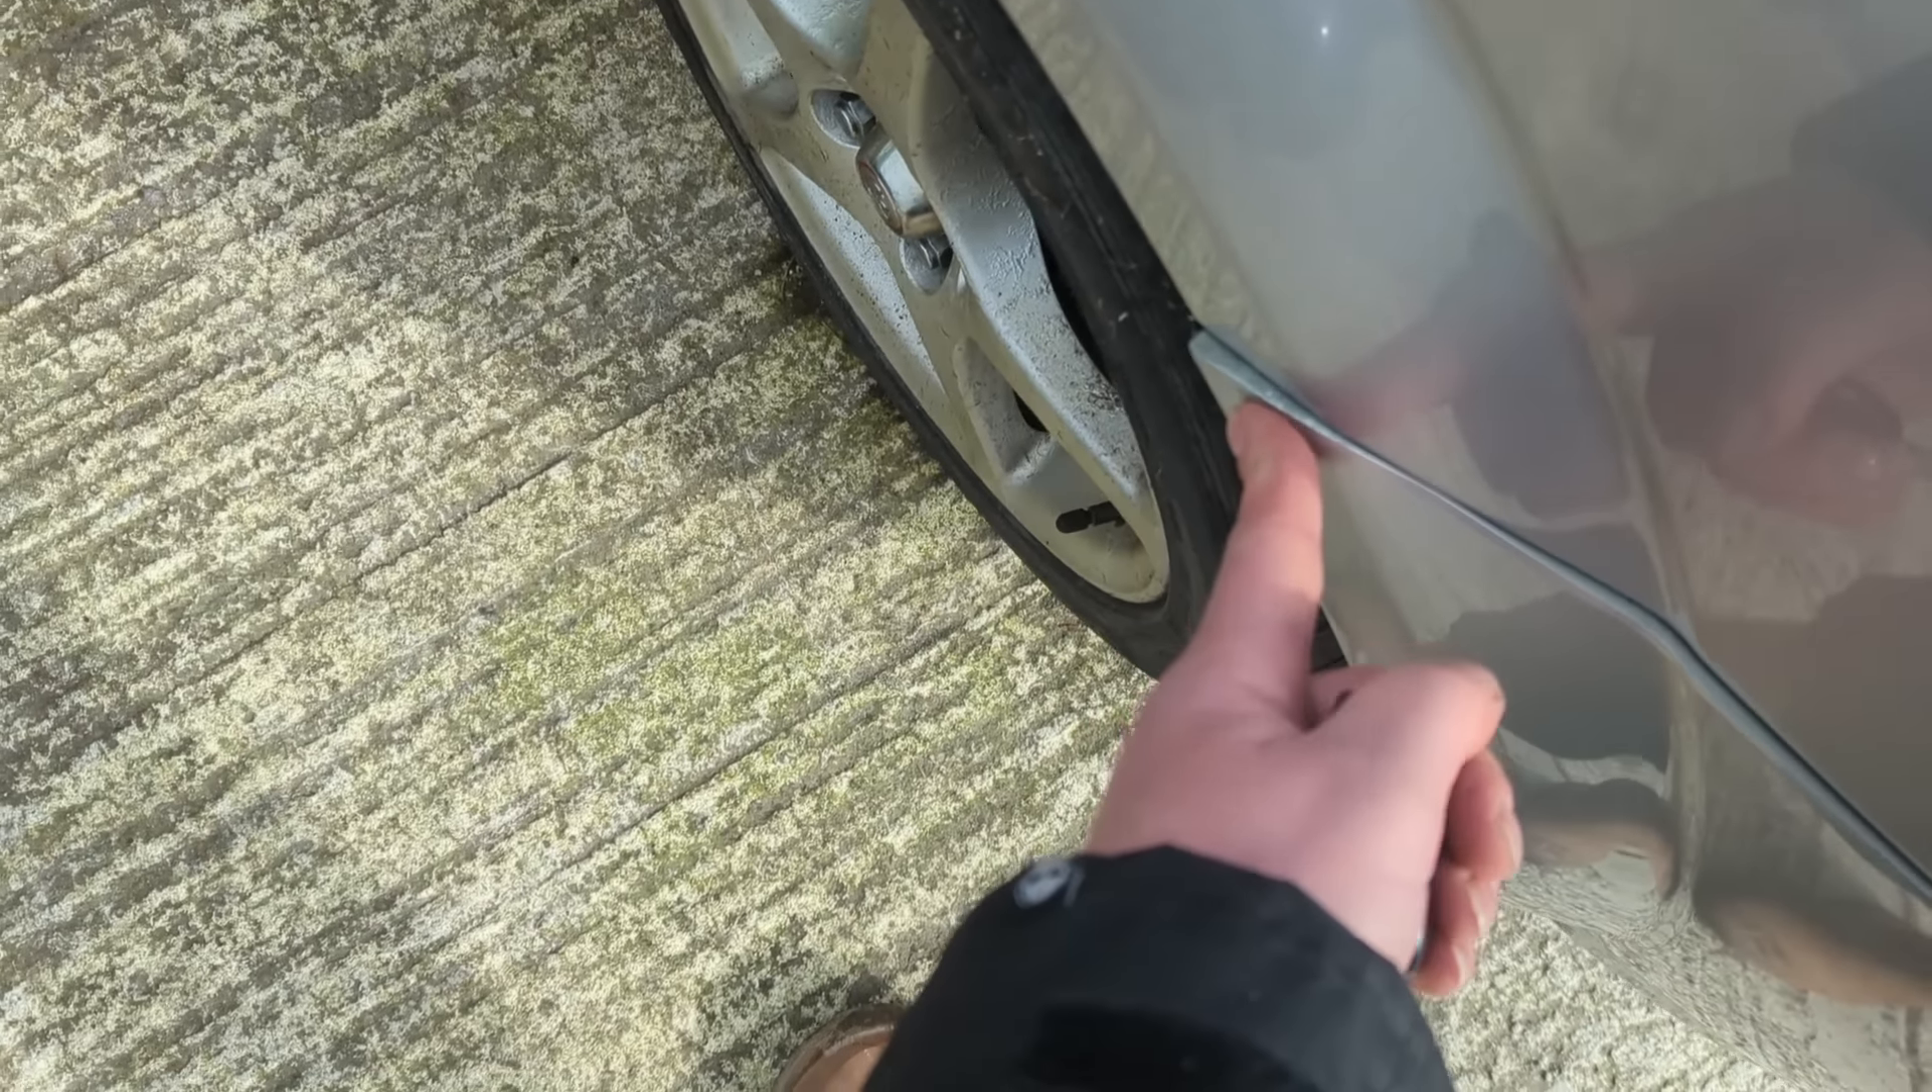We've got a bit of bumper poking out in the corner here doesn't seem to be damaged into the paintwork so i don't know if it's a clip or a fastener that's gone there.